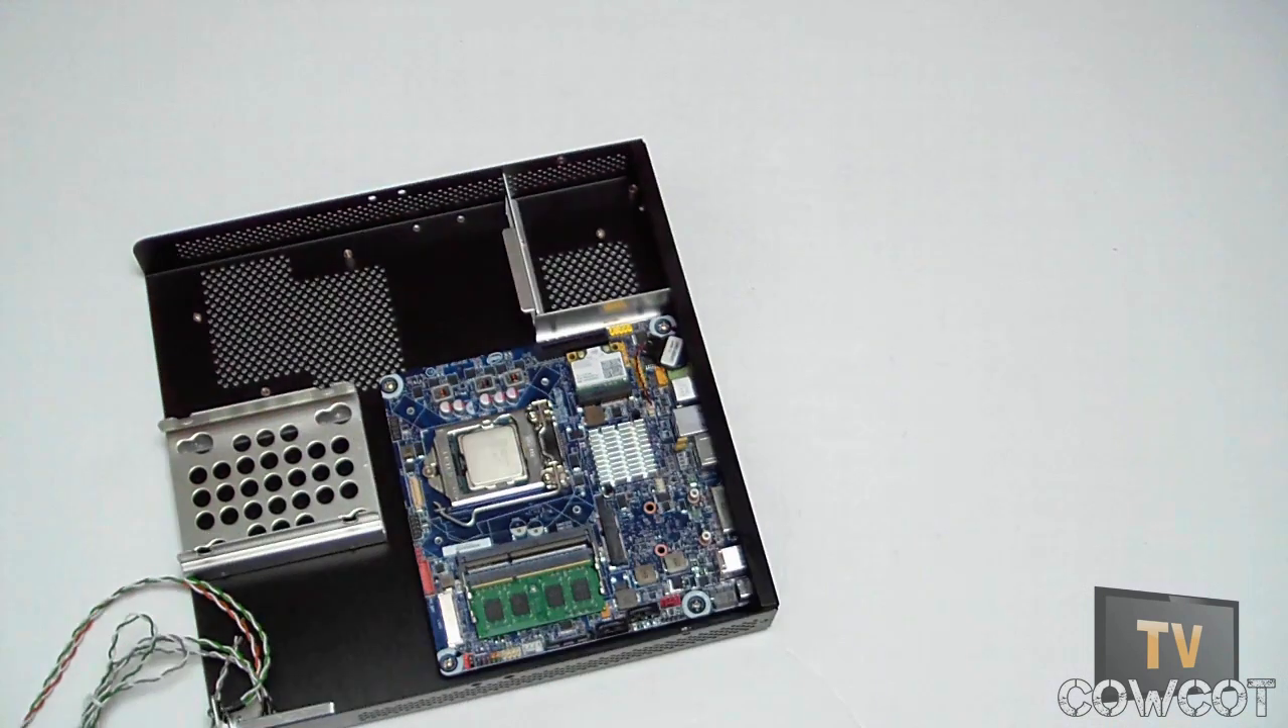Voilà, la mémoire est en place.